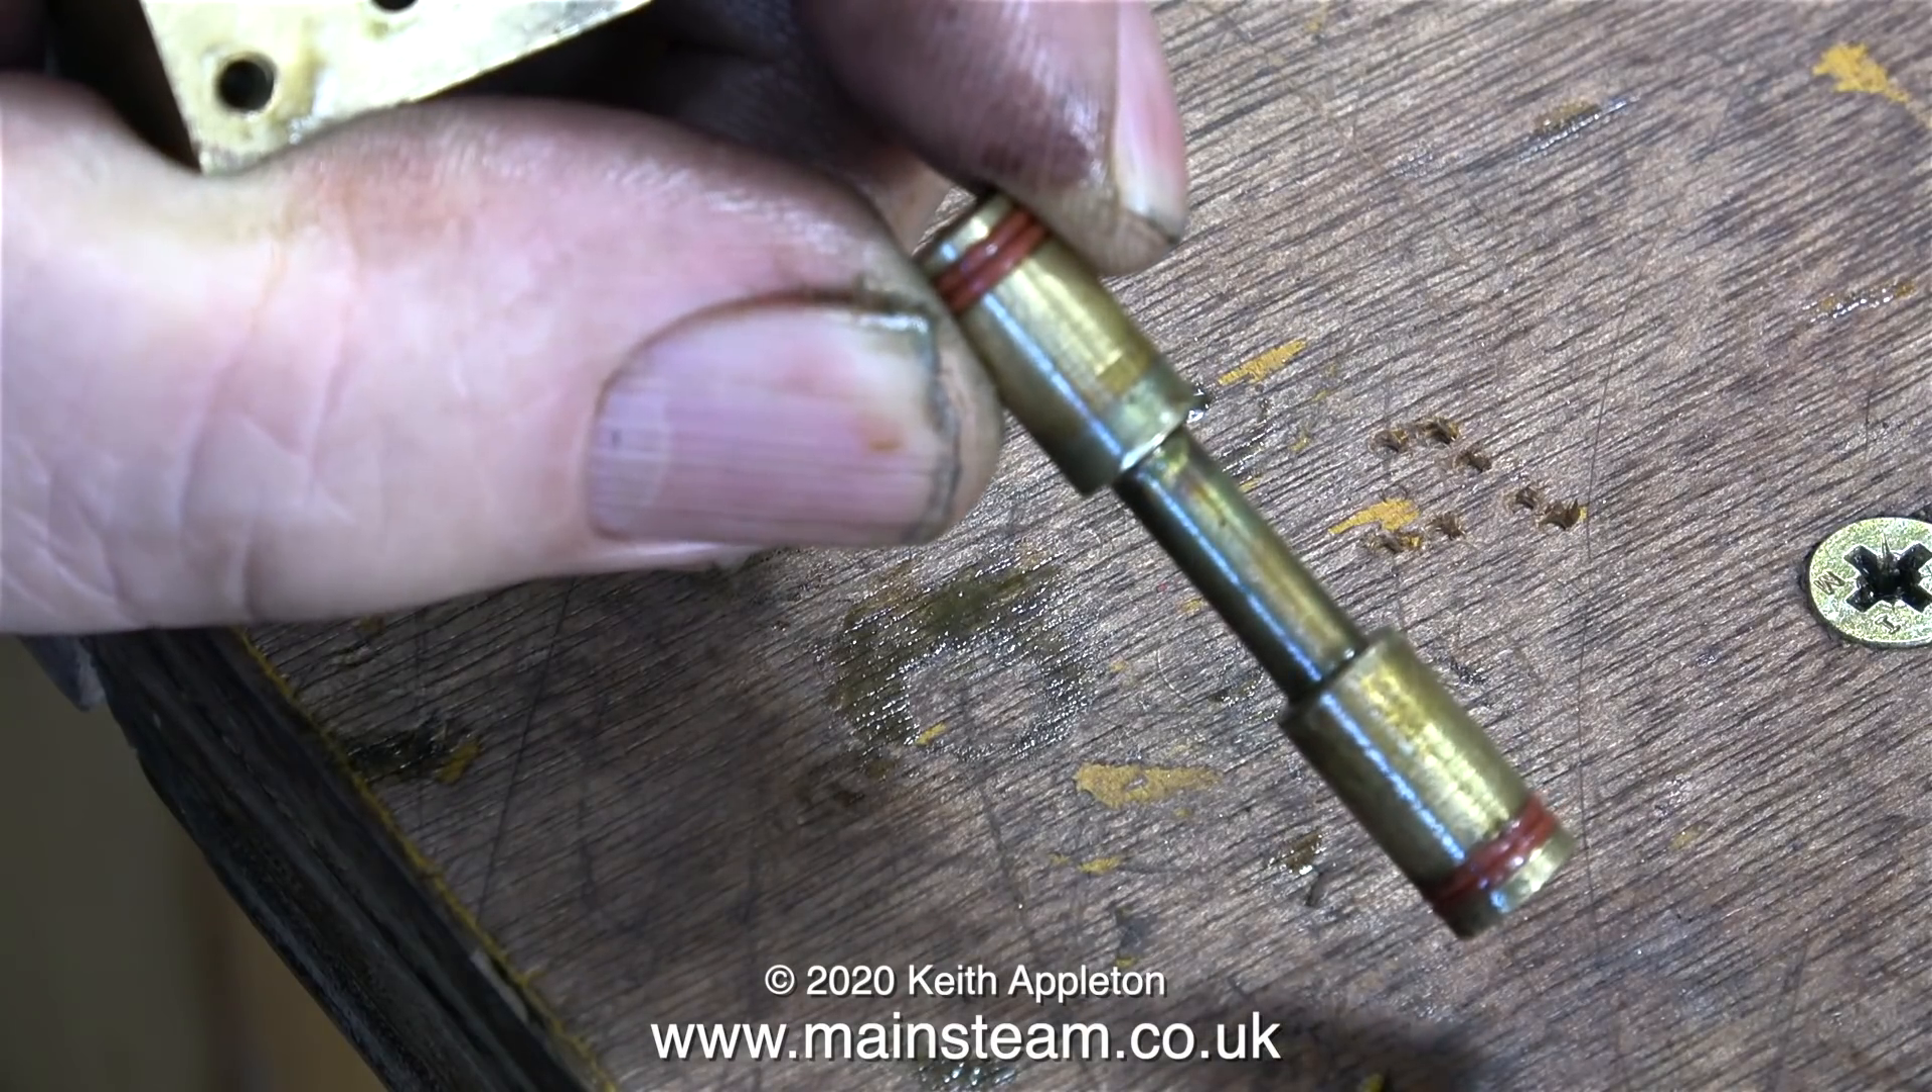Finally i got the shuttle piston out from the other end after removing some parts.